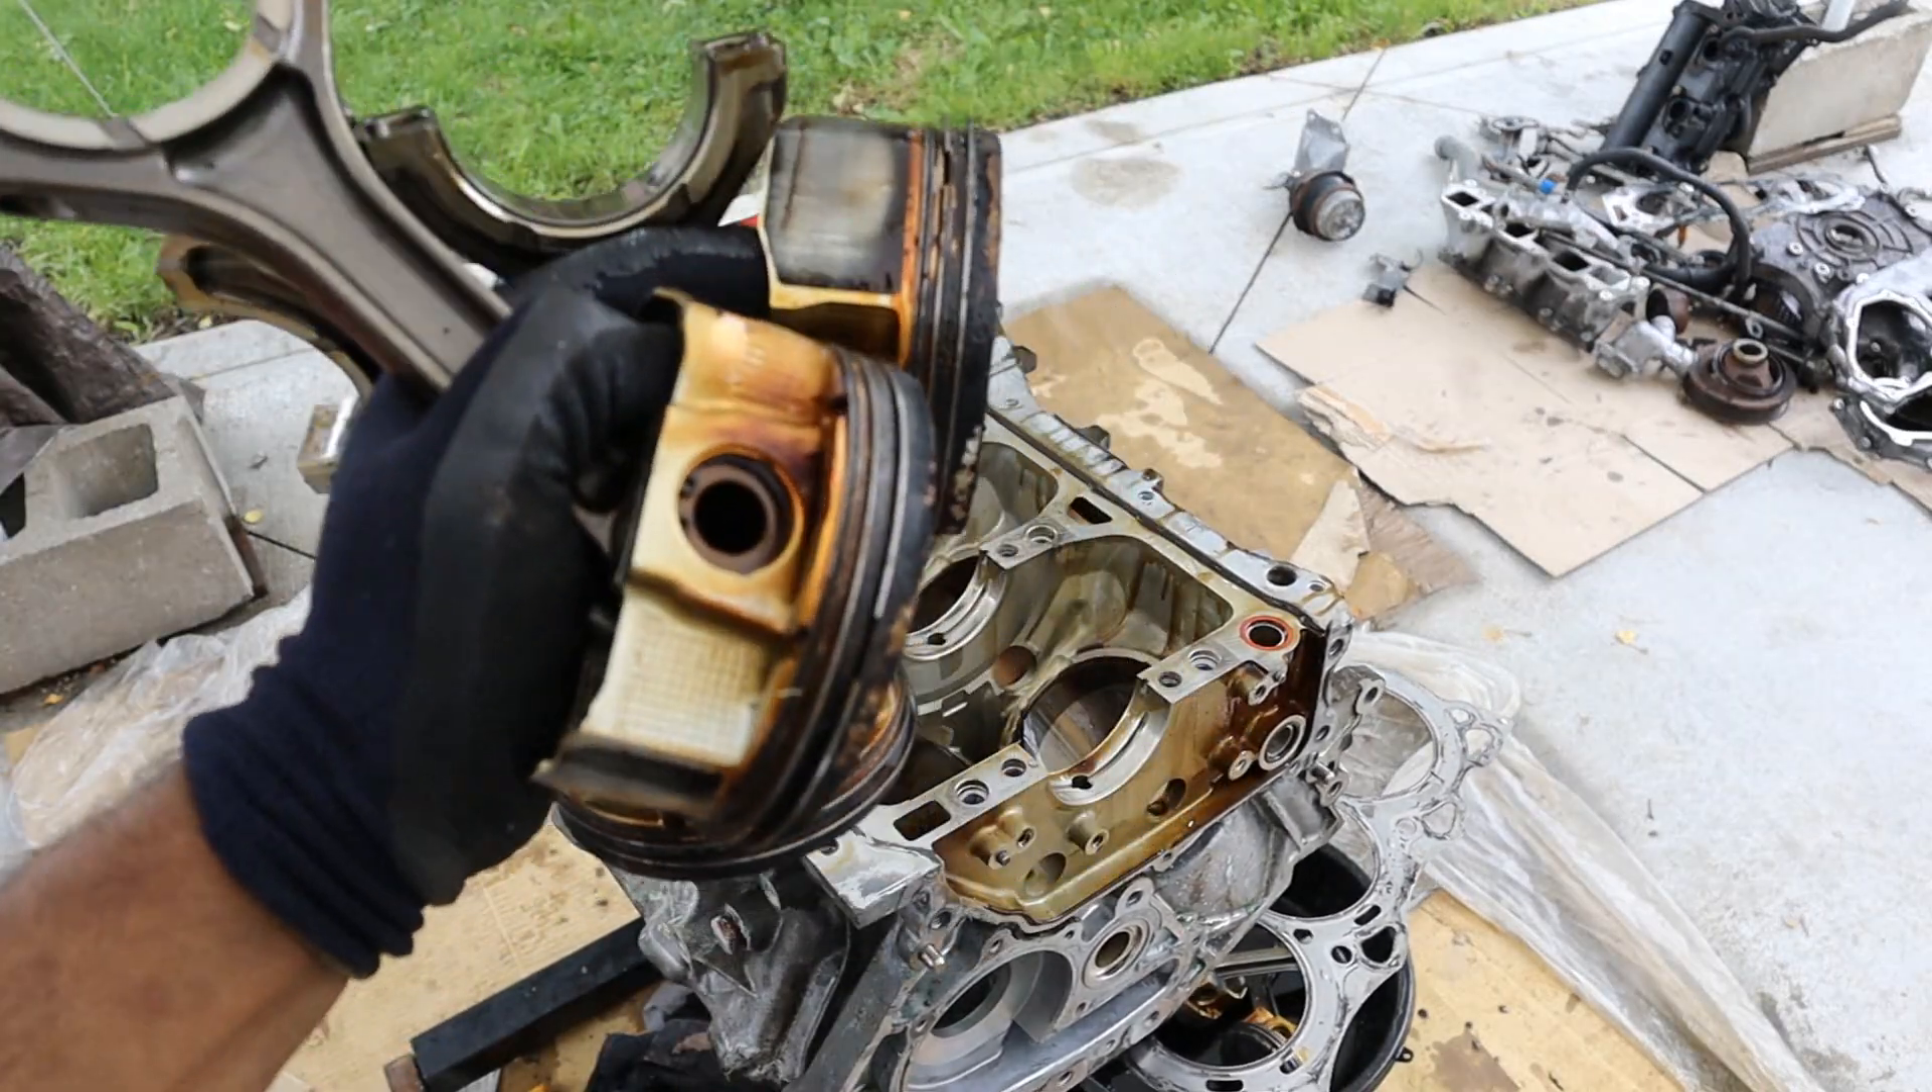Got the pistons removed and boy are they caked up with carbon.